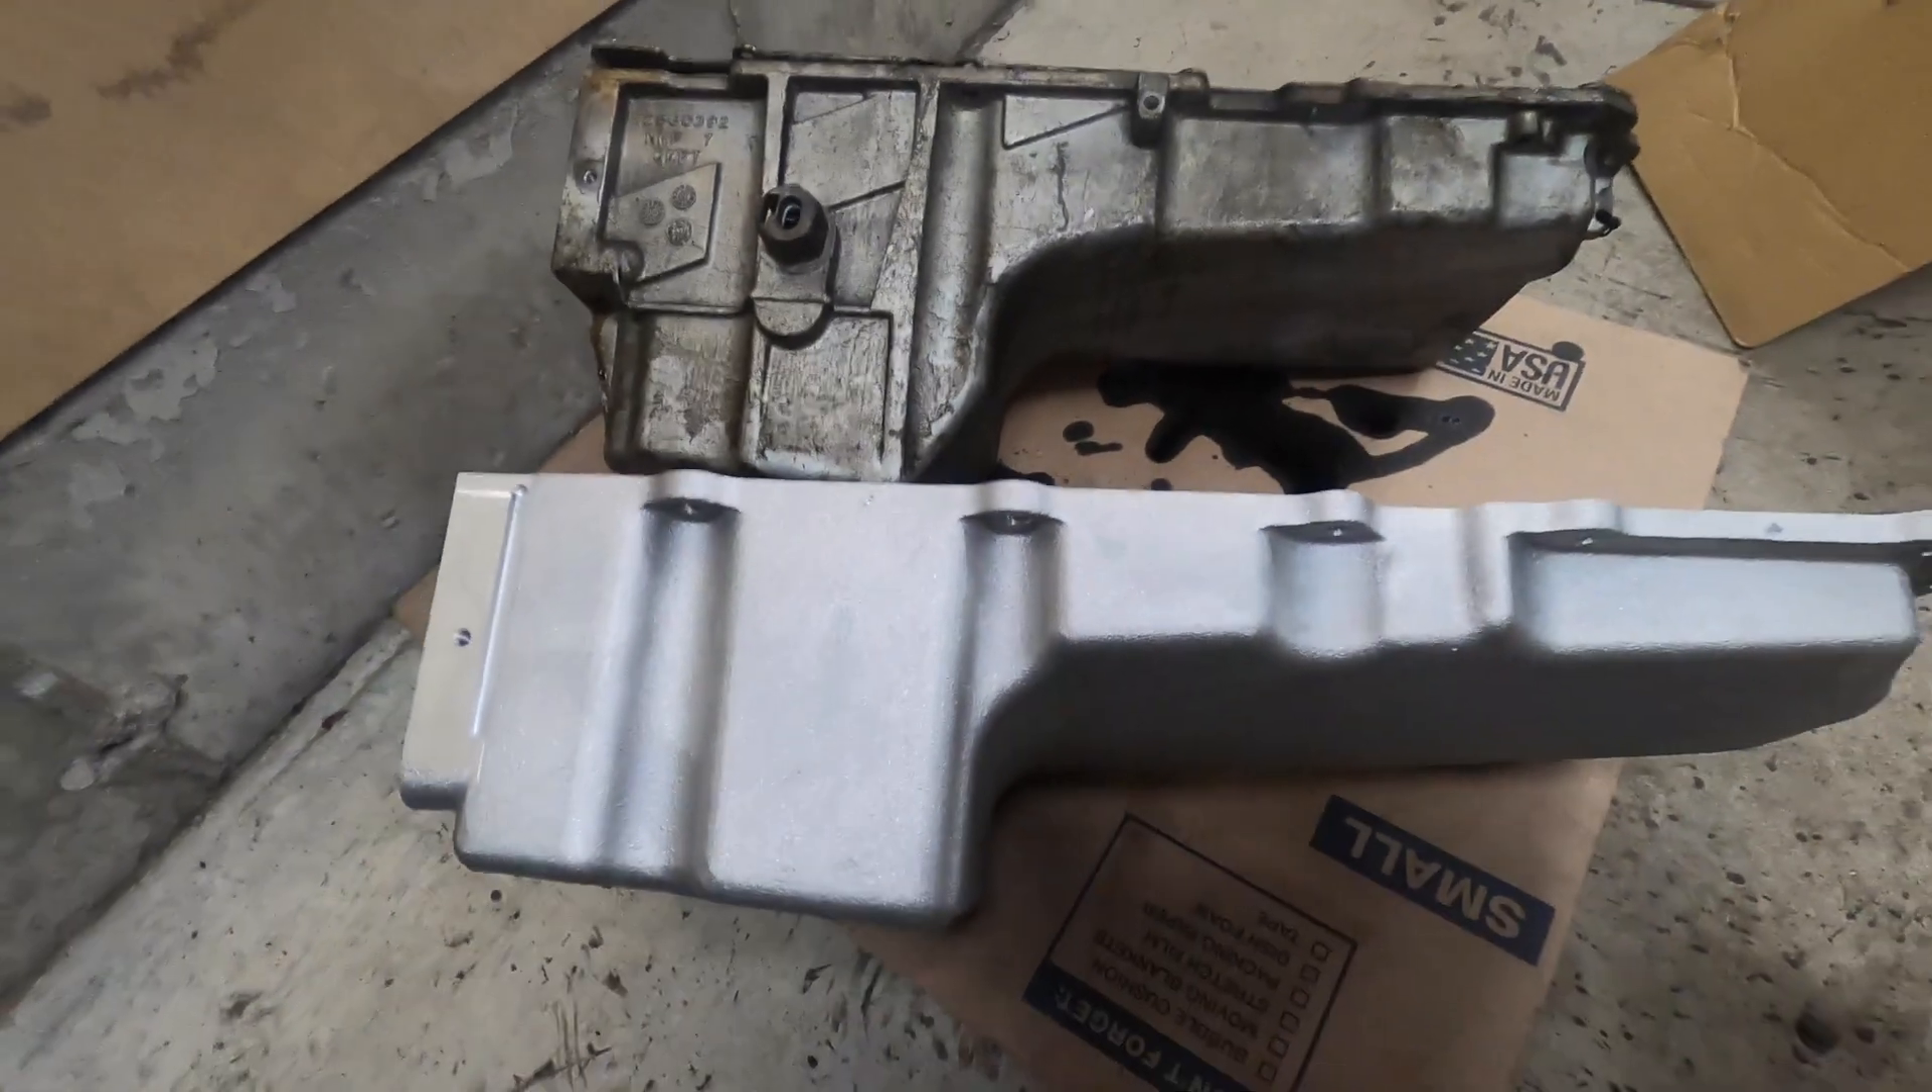Okay, so I got the old oil pan out.